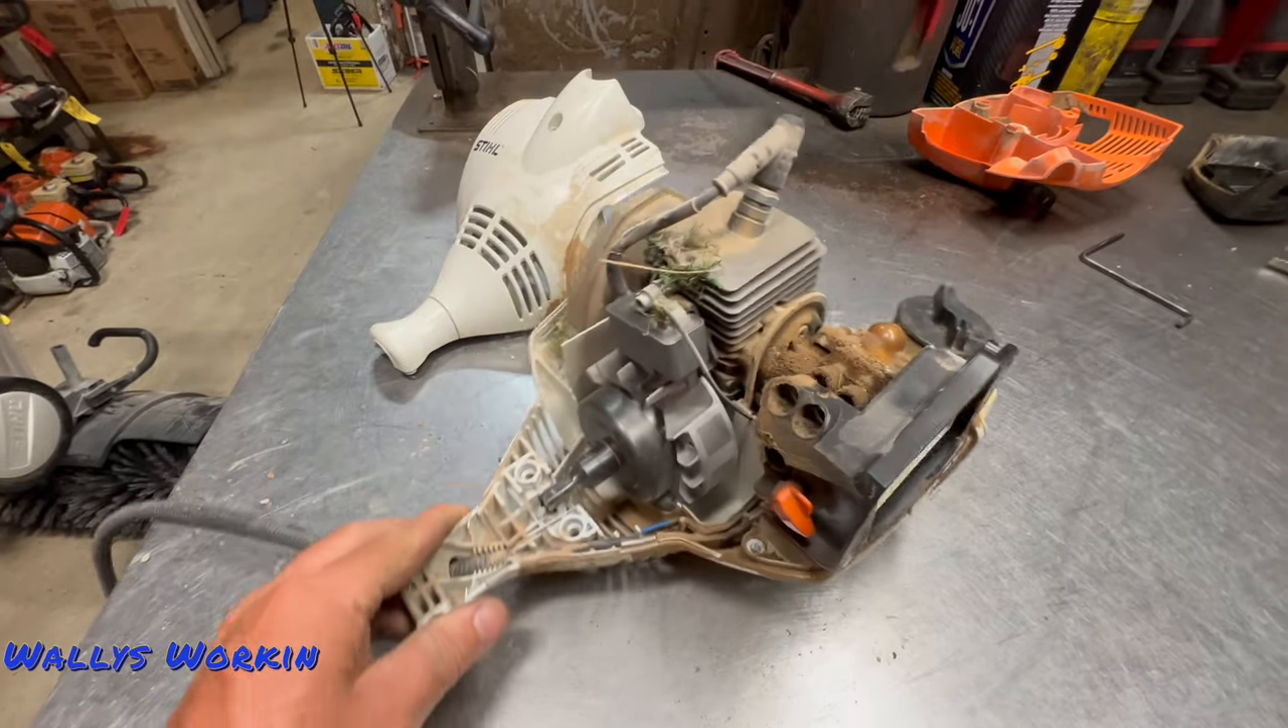Okay, I pulled this engine off the unit and I pulled the housing off of it.